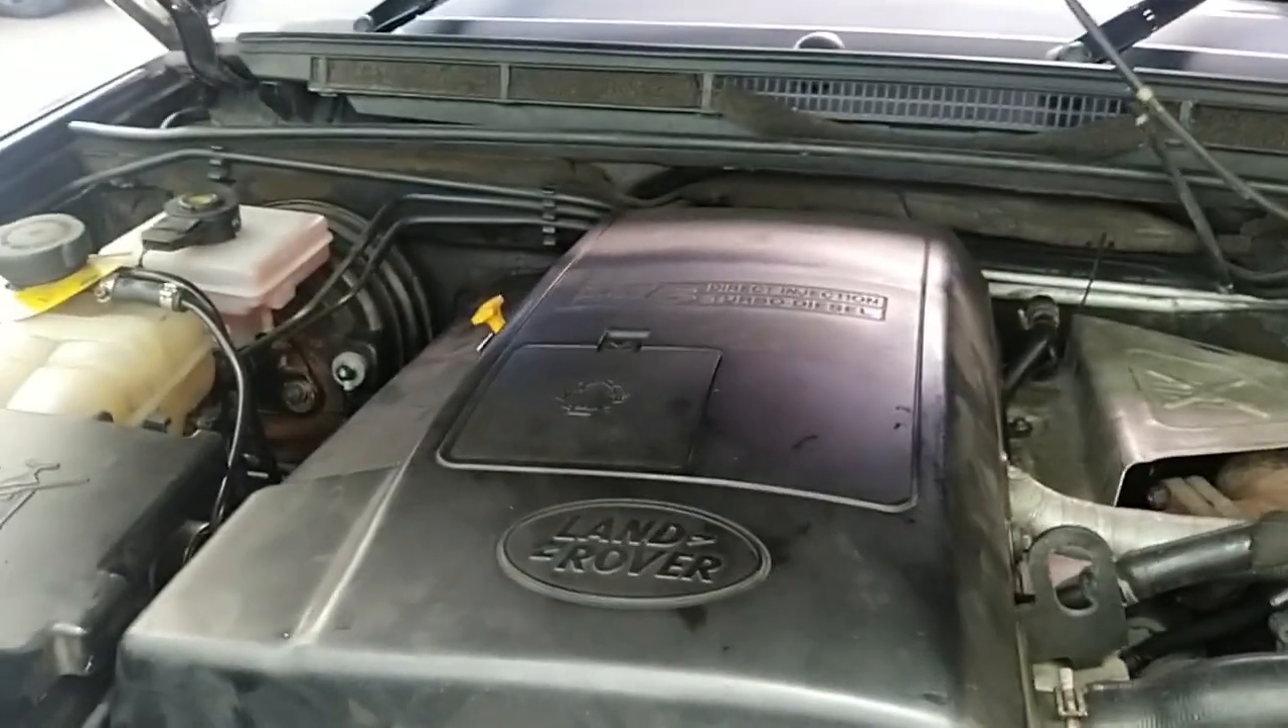Oke cover sudah terpasang mission complete.